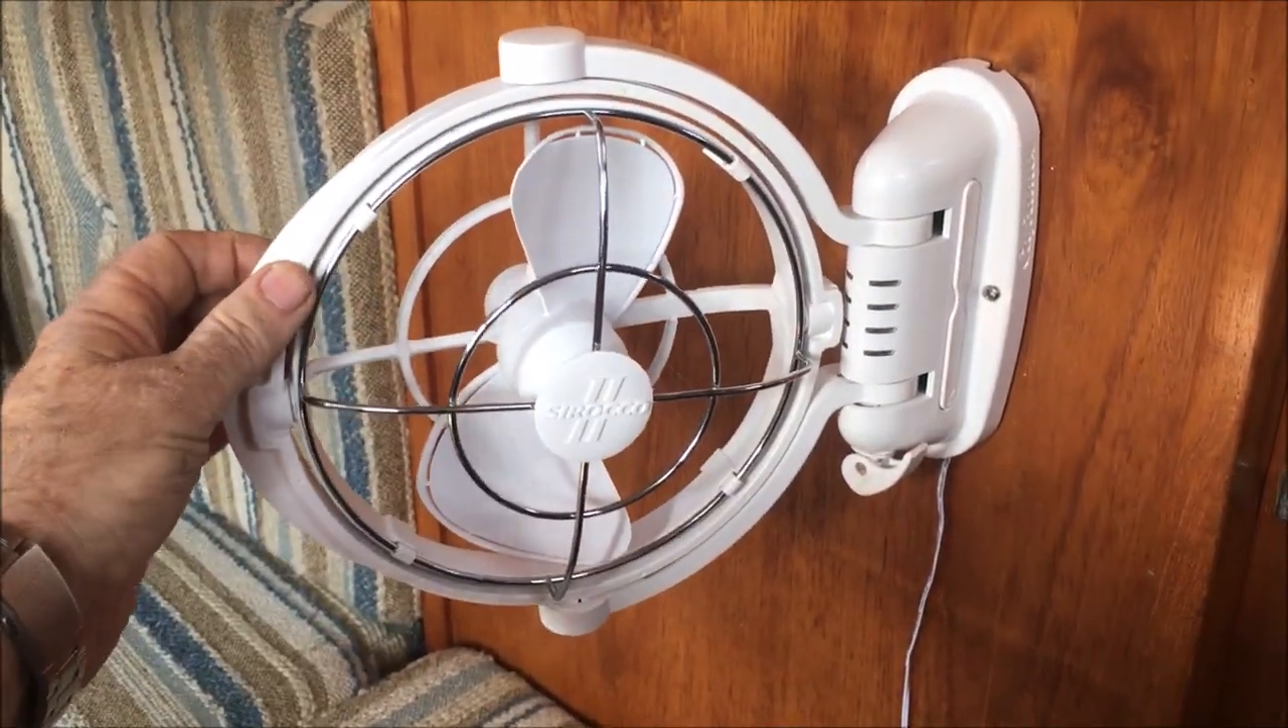There's the fan installed it's all permanent there.